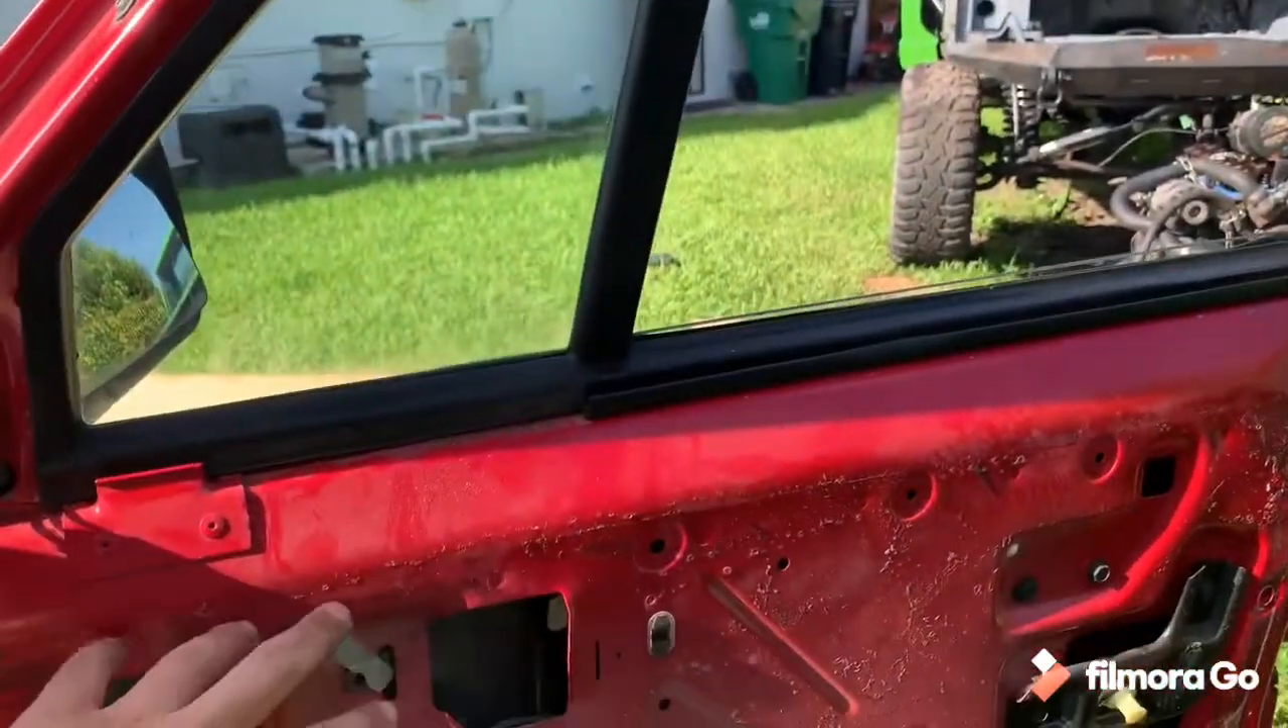As you can tell the driver's side still has the mirror.